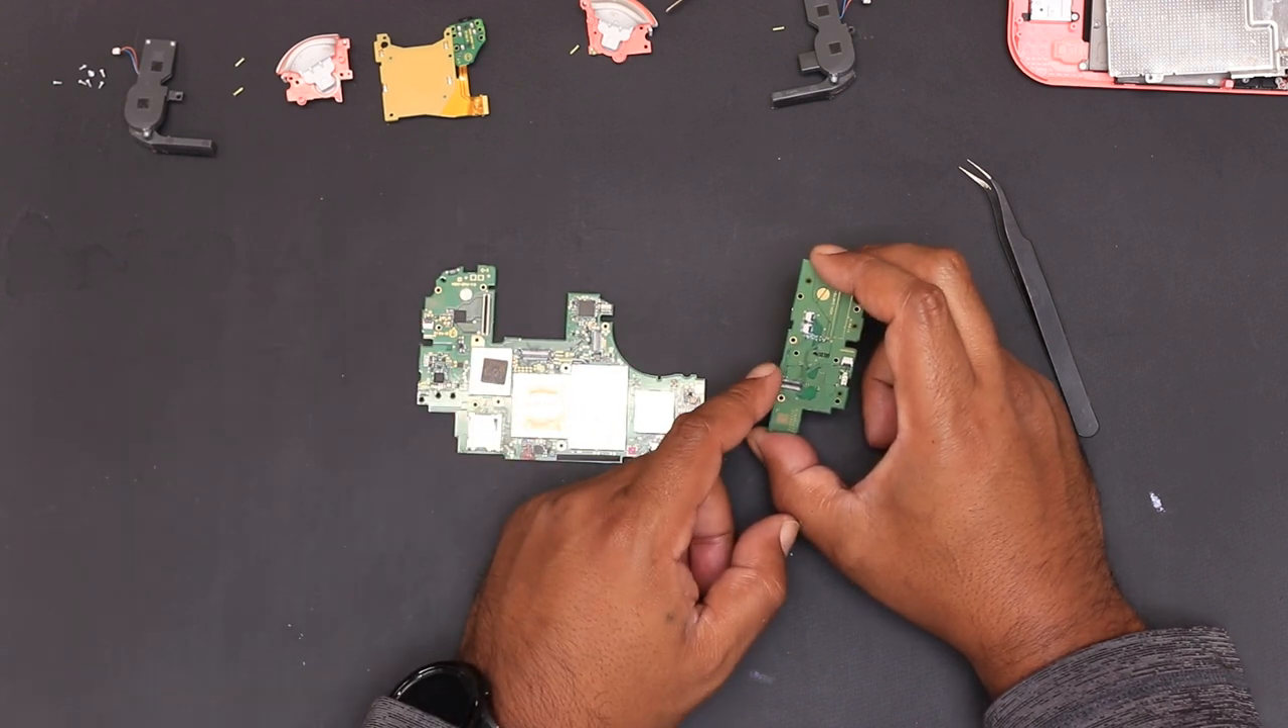I went ahead and pulled both boards out.